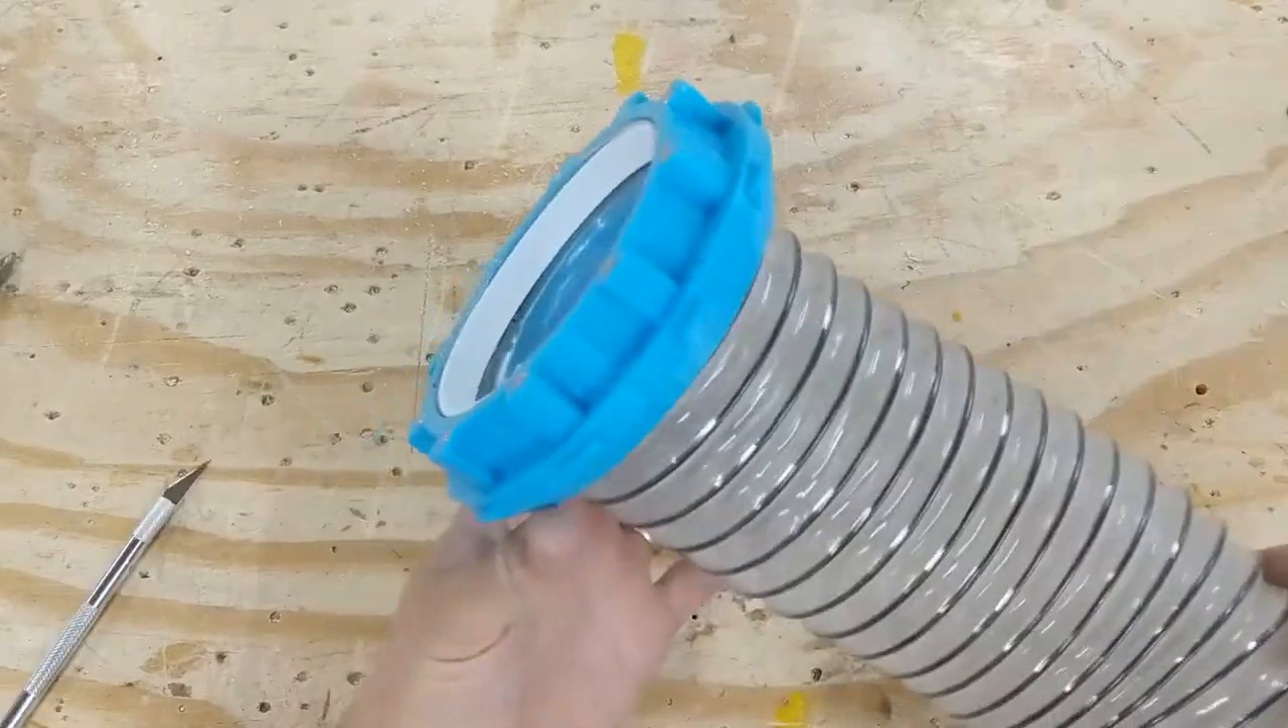And that's one end of the tube terminated. Now I have to do the same thing on the other side.